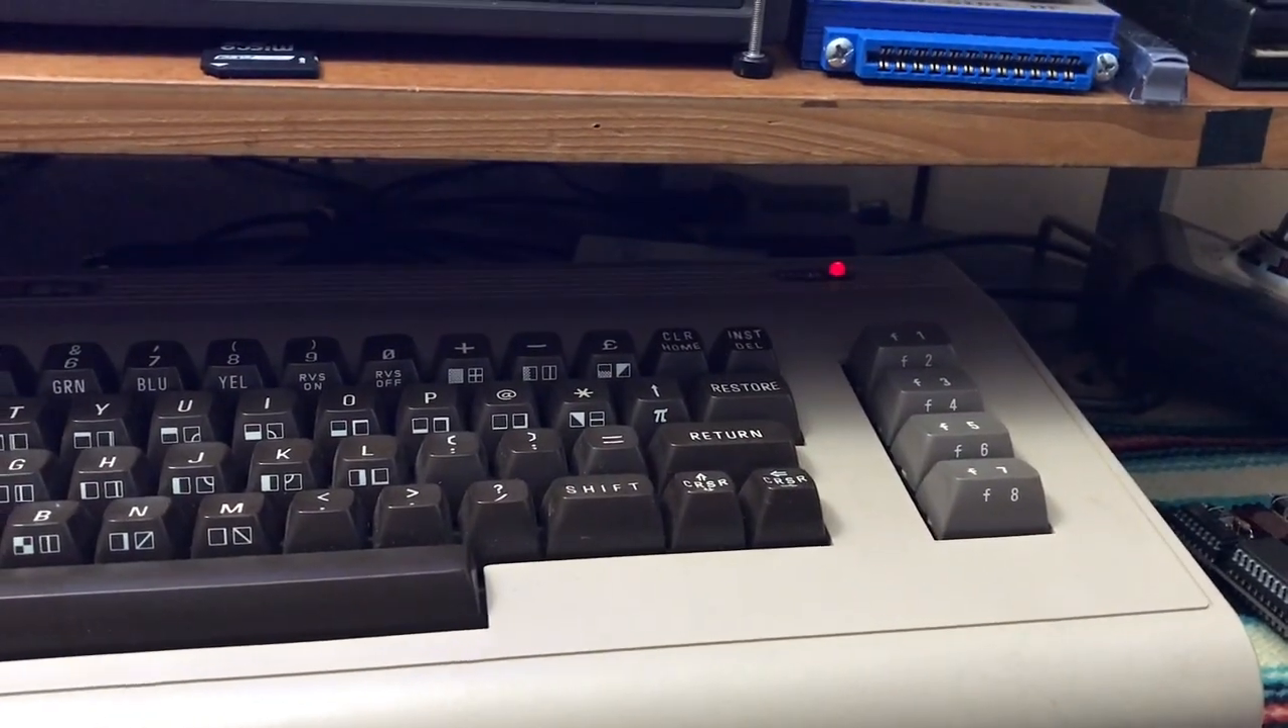All right, so I've got the, uh, top back onto the Commodore 64 here.